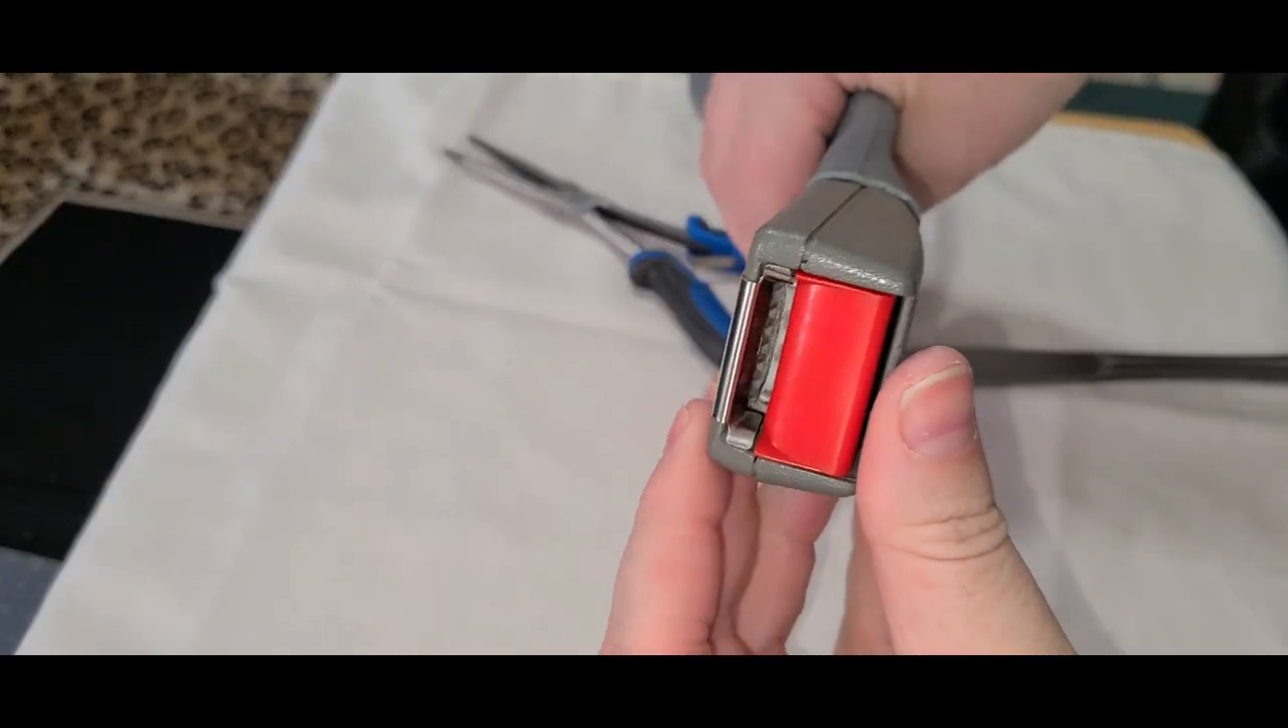Each of the metal guides have two clips that simply clip on to the rectangle where the GM trademark is and there we have it you replaced your belt button and even upgraded to include a metal belt guide.